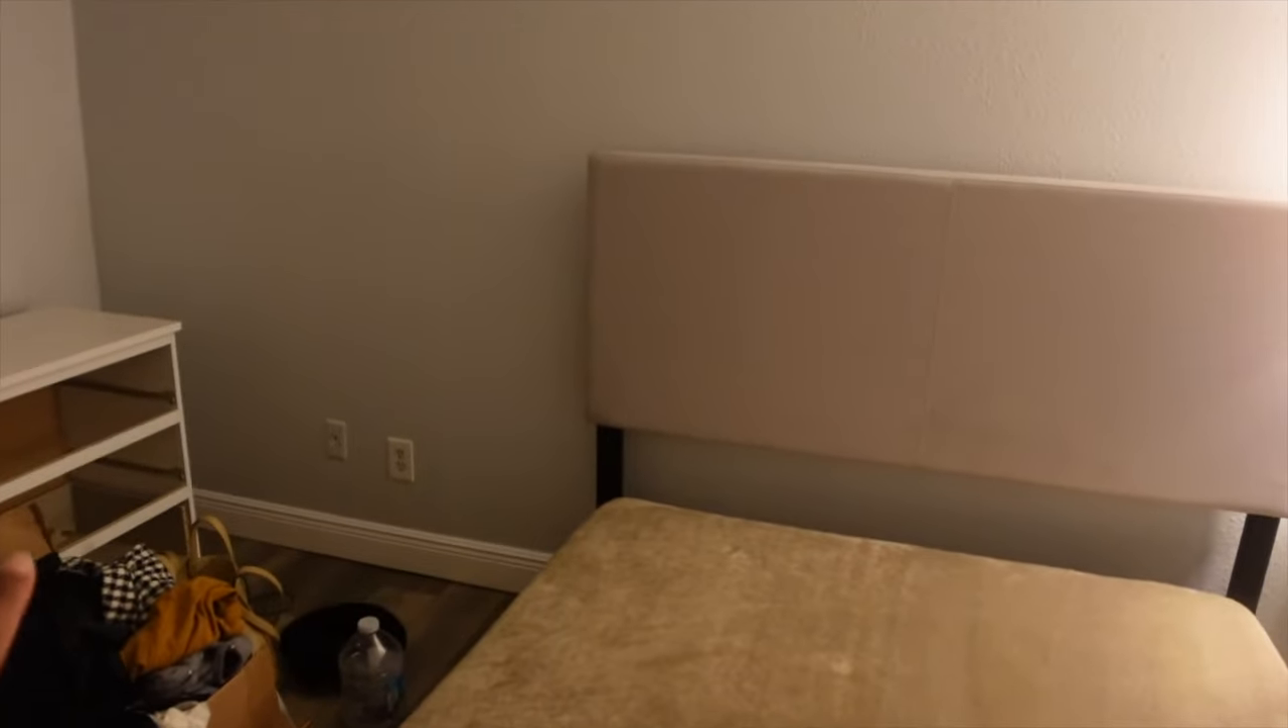By the way, there's no drawers in my dresser.